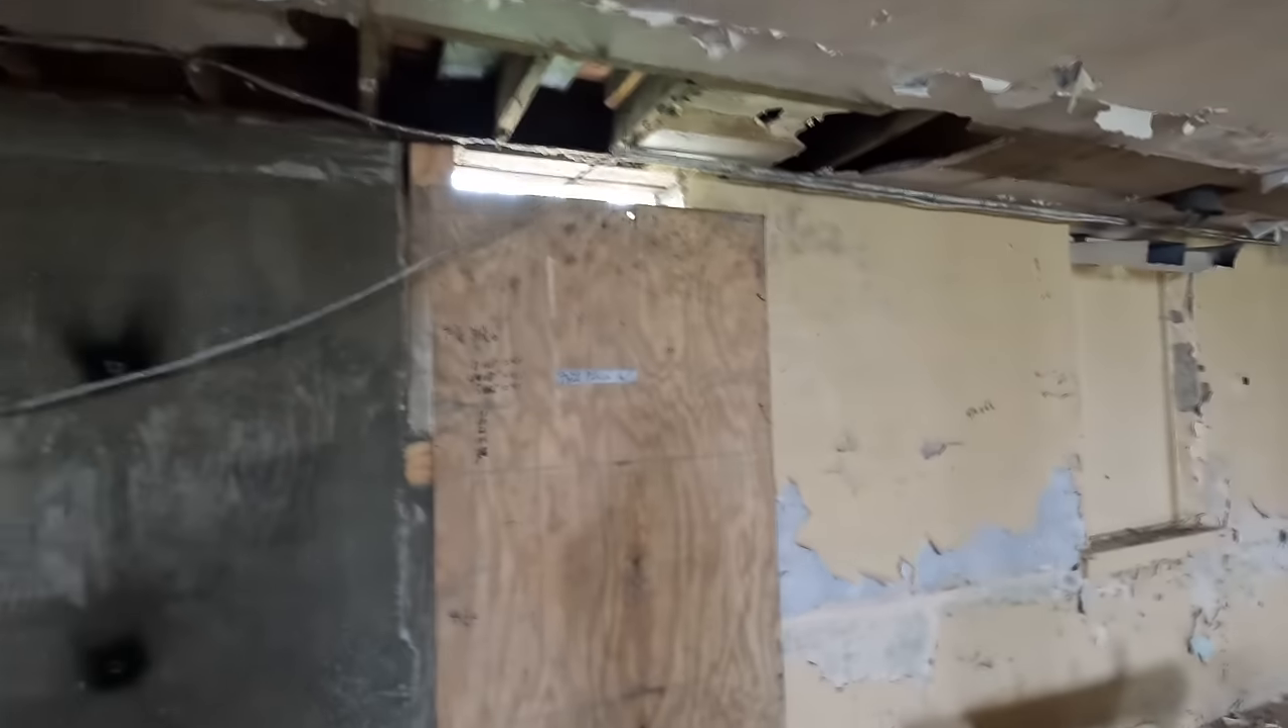There's another window that this plywood is covering up you can see there's a little bit opening at the top there.